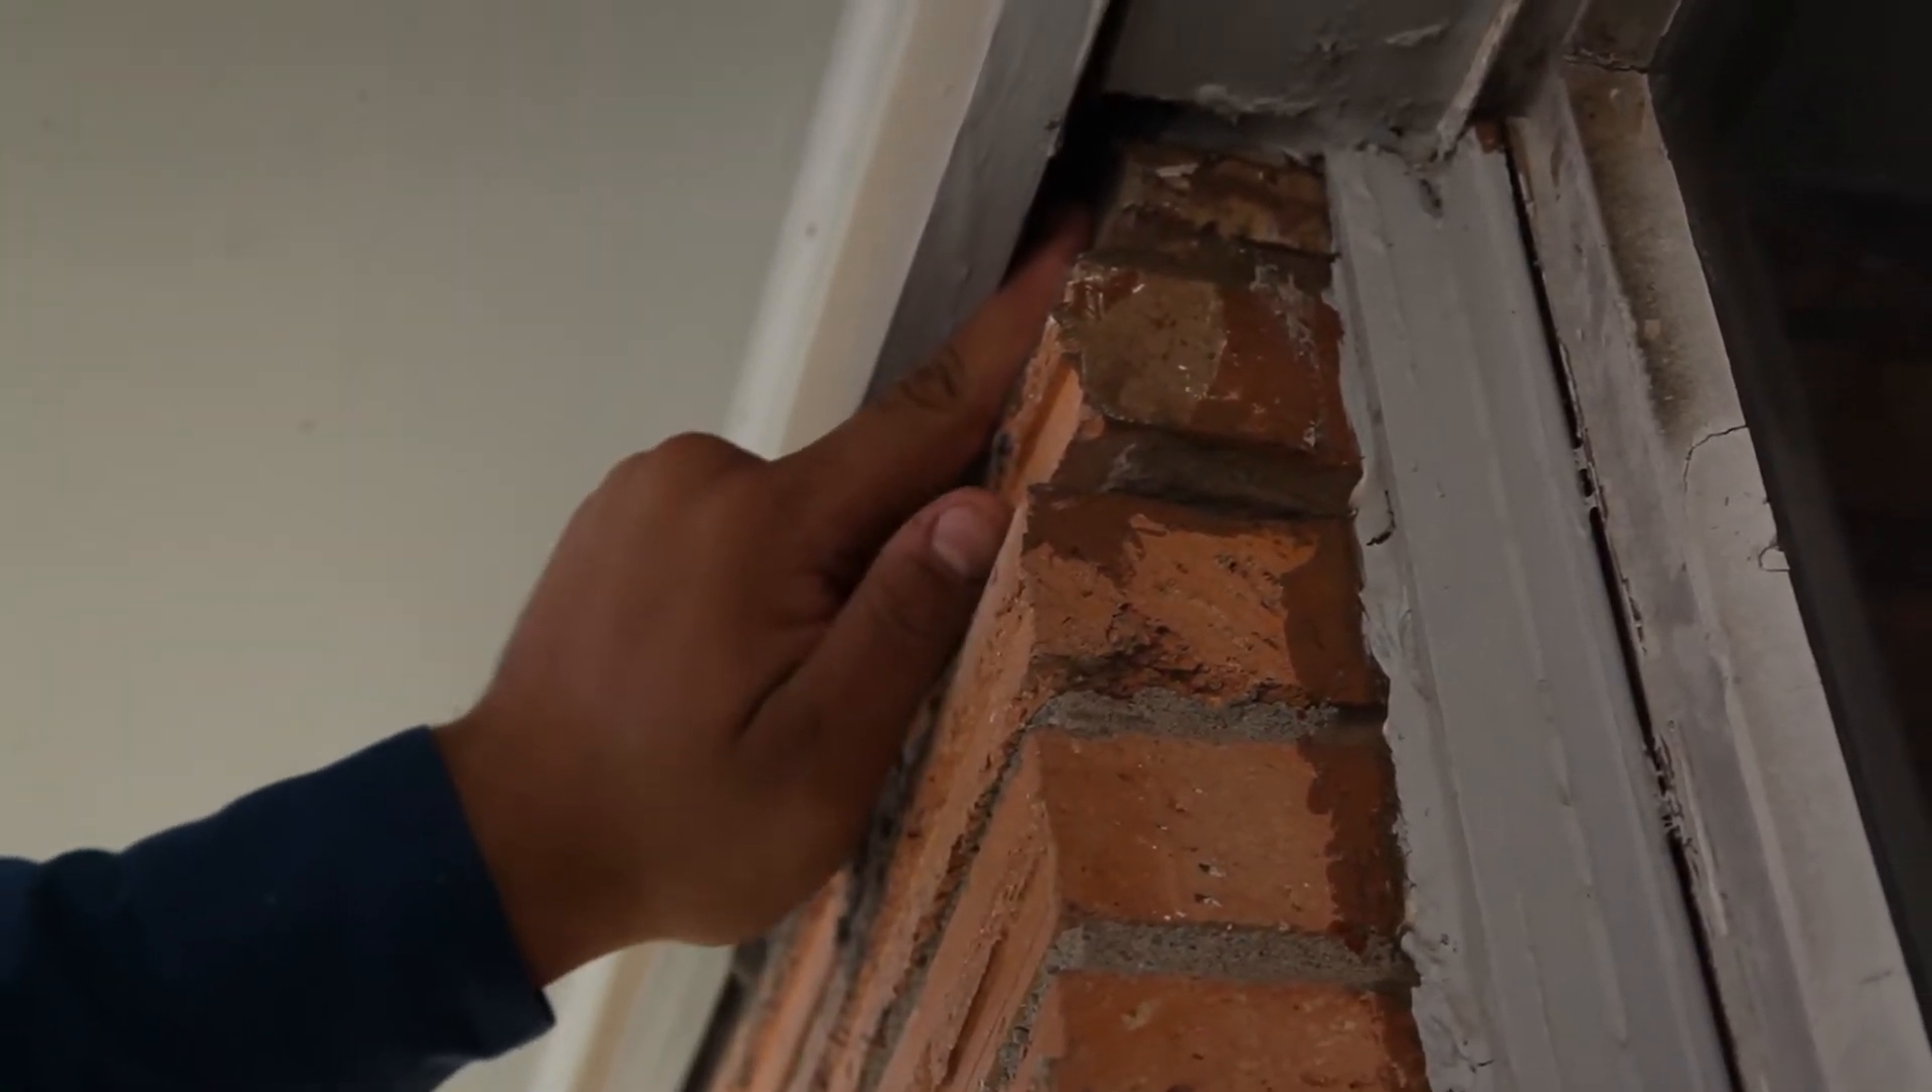Older homes like this you'll find that there's oftentimes gaps between crown molding and brick here I can fit my thumb in as you can see.